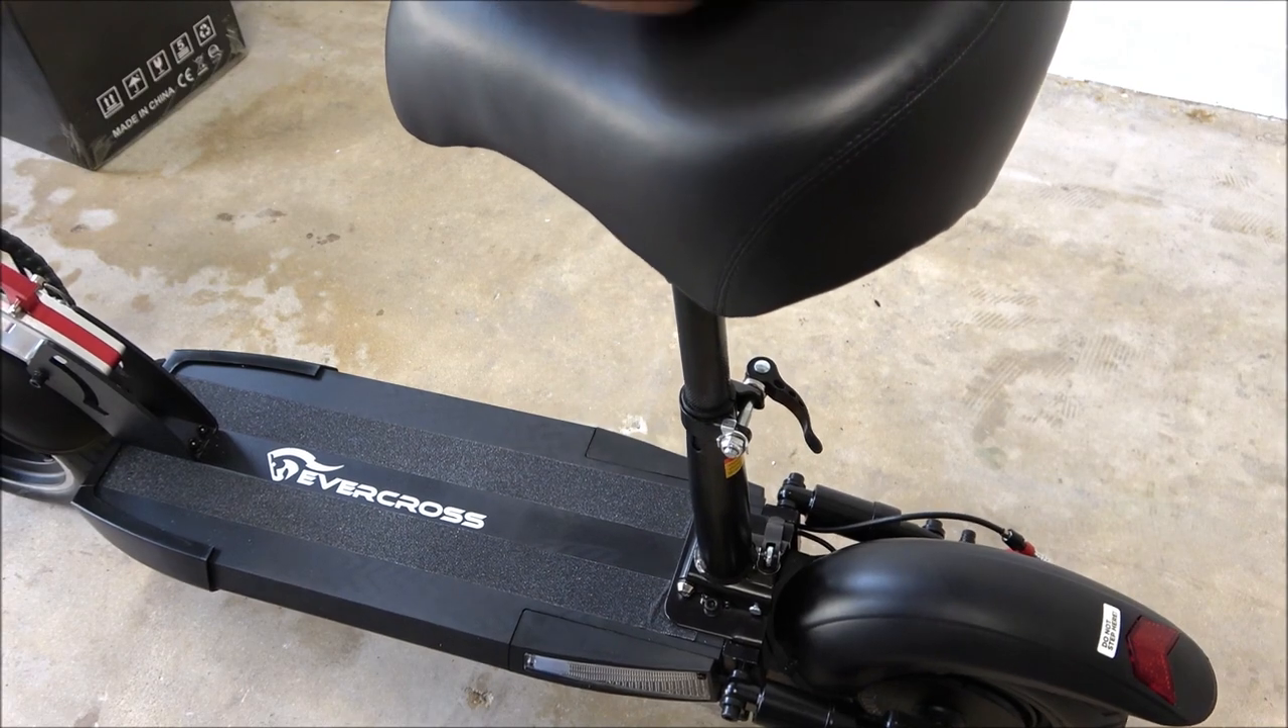We have the seat all set up and ready to go.